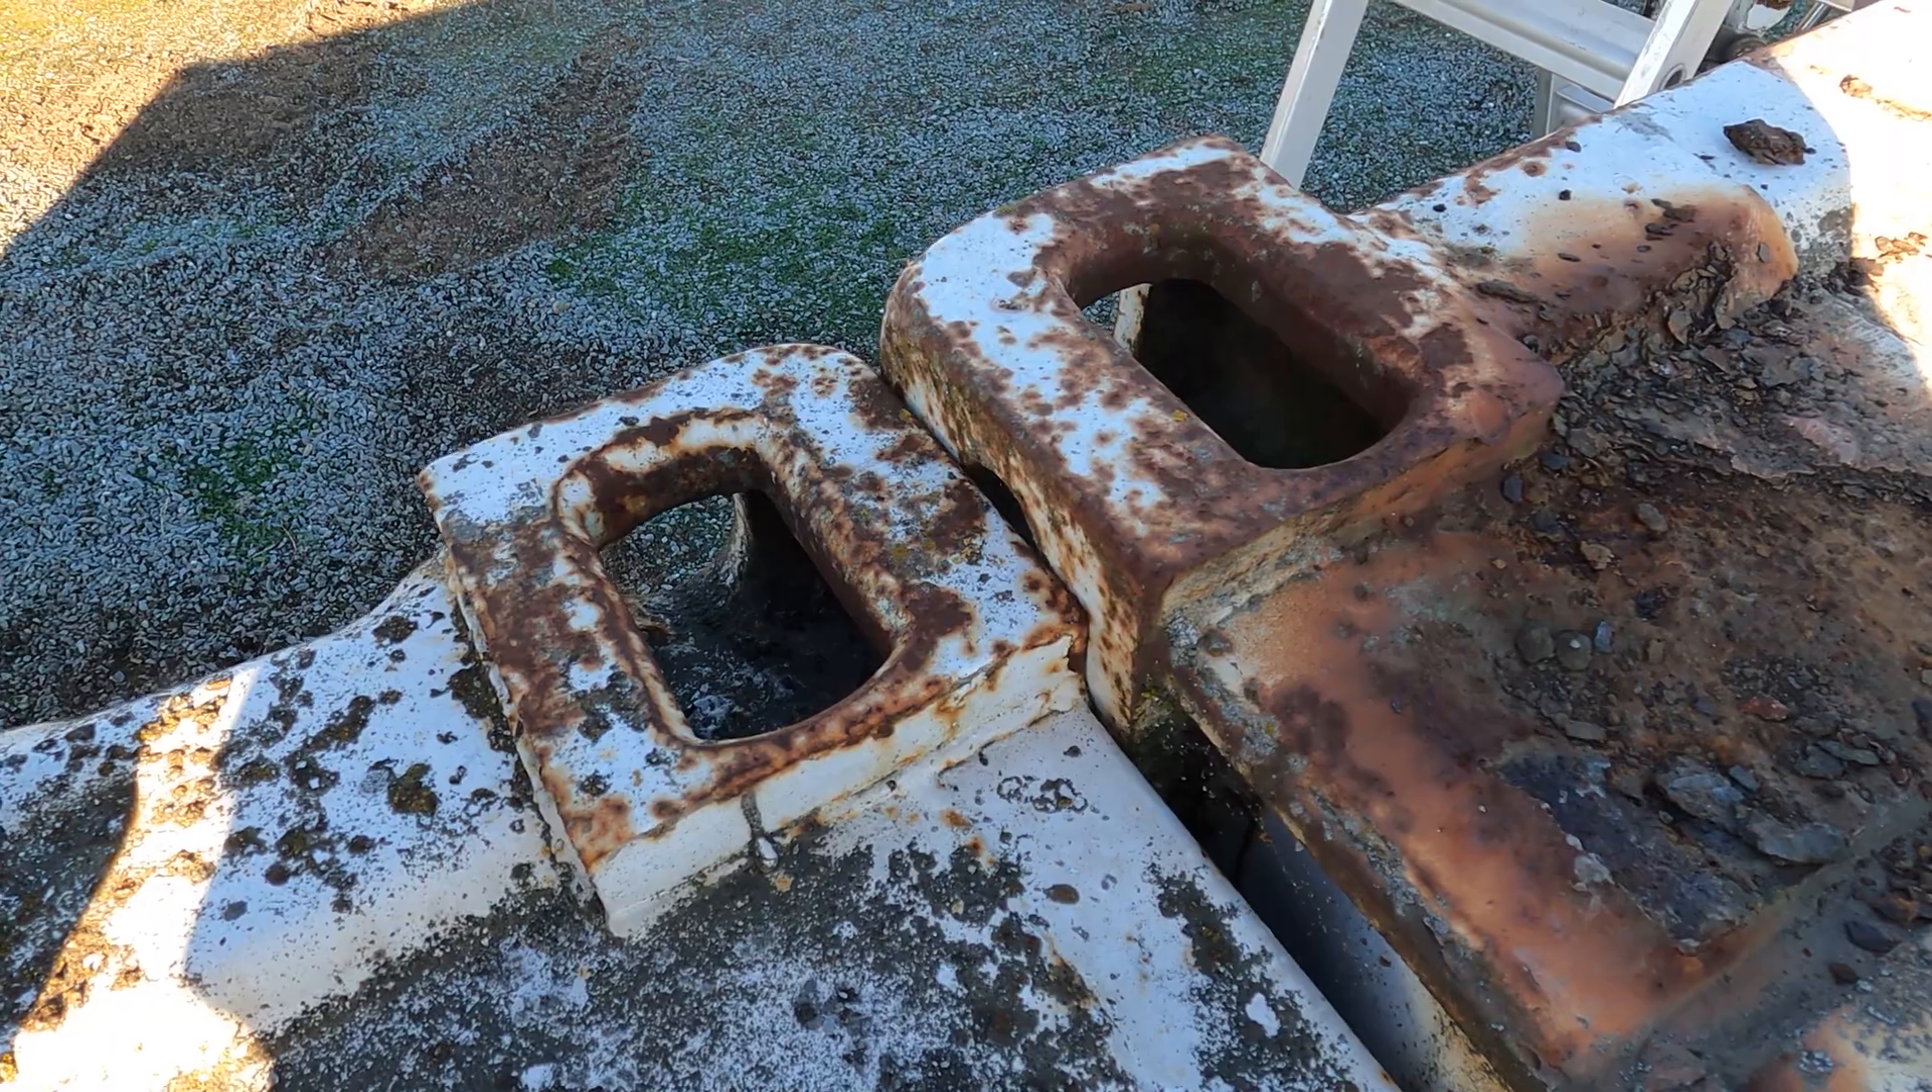We're trying to close this gap right here because we're actually gonna run a weld the full length between these two containers that way everything is sealed and waterproof.